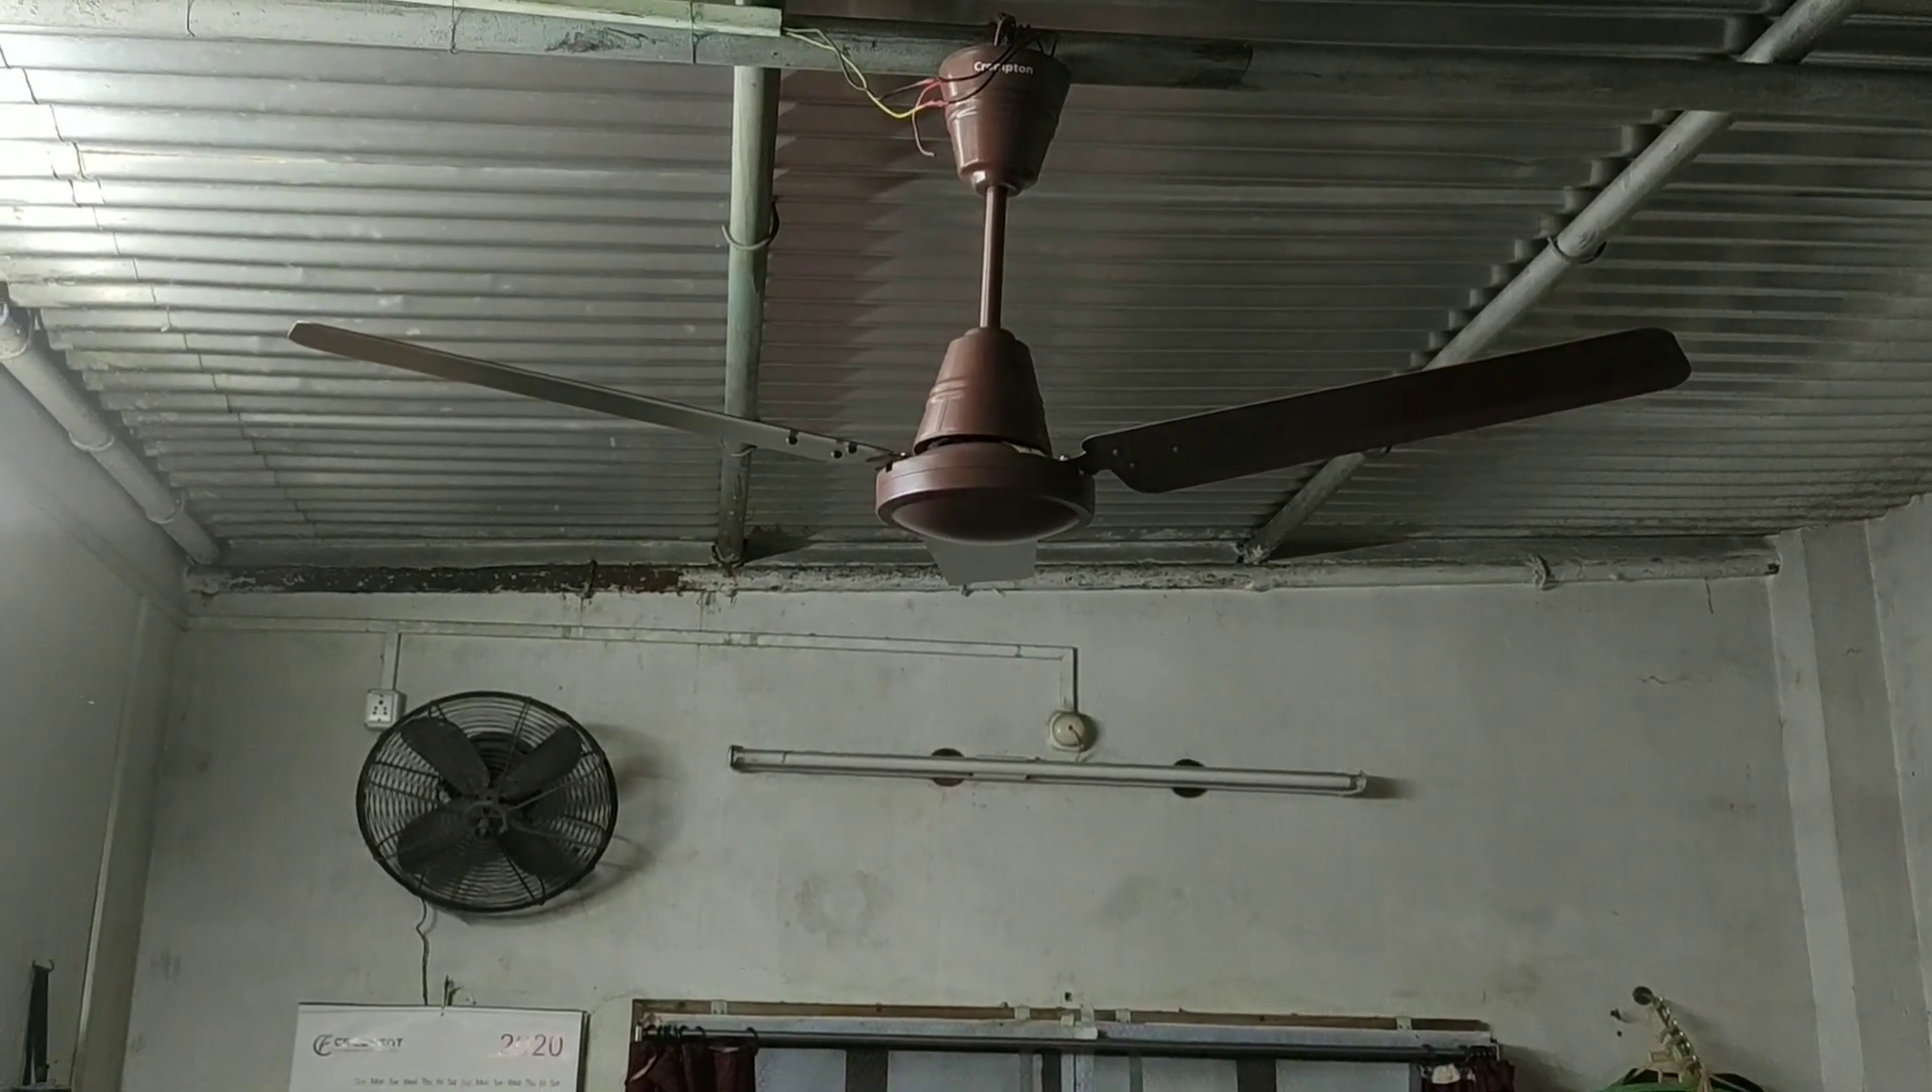Okay so guys here you can see i have already installed the fan.